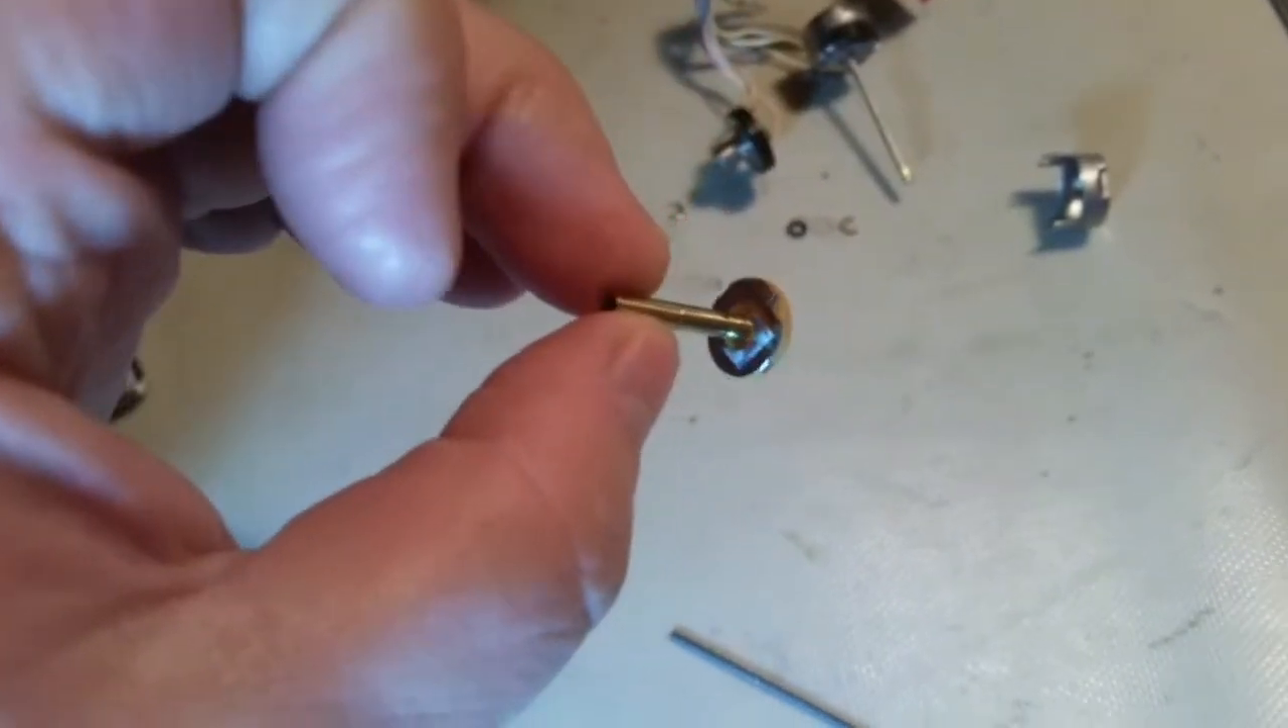Alright, guys, I went ahead and installed the shaft on the rotating disc here.